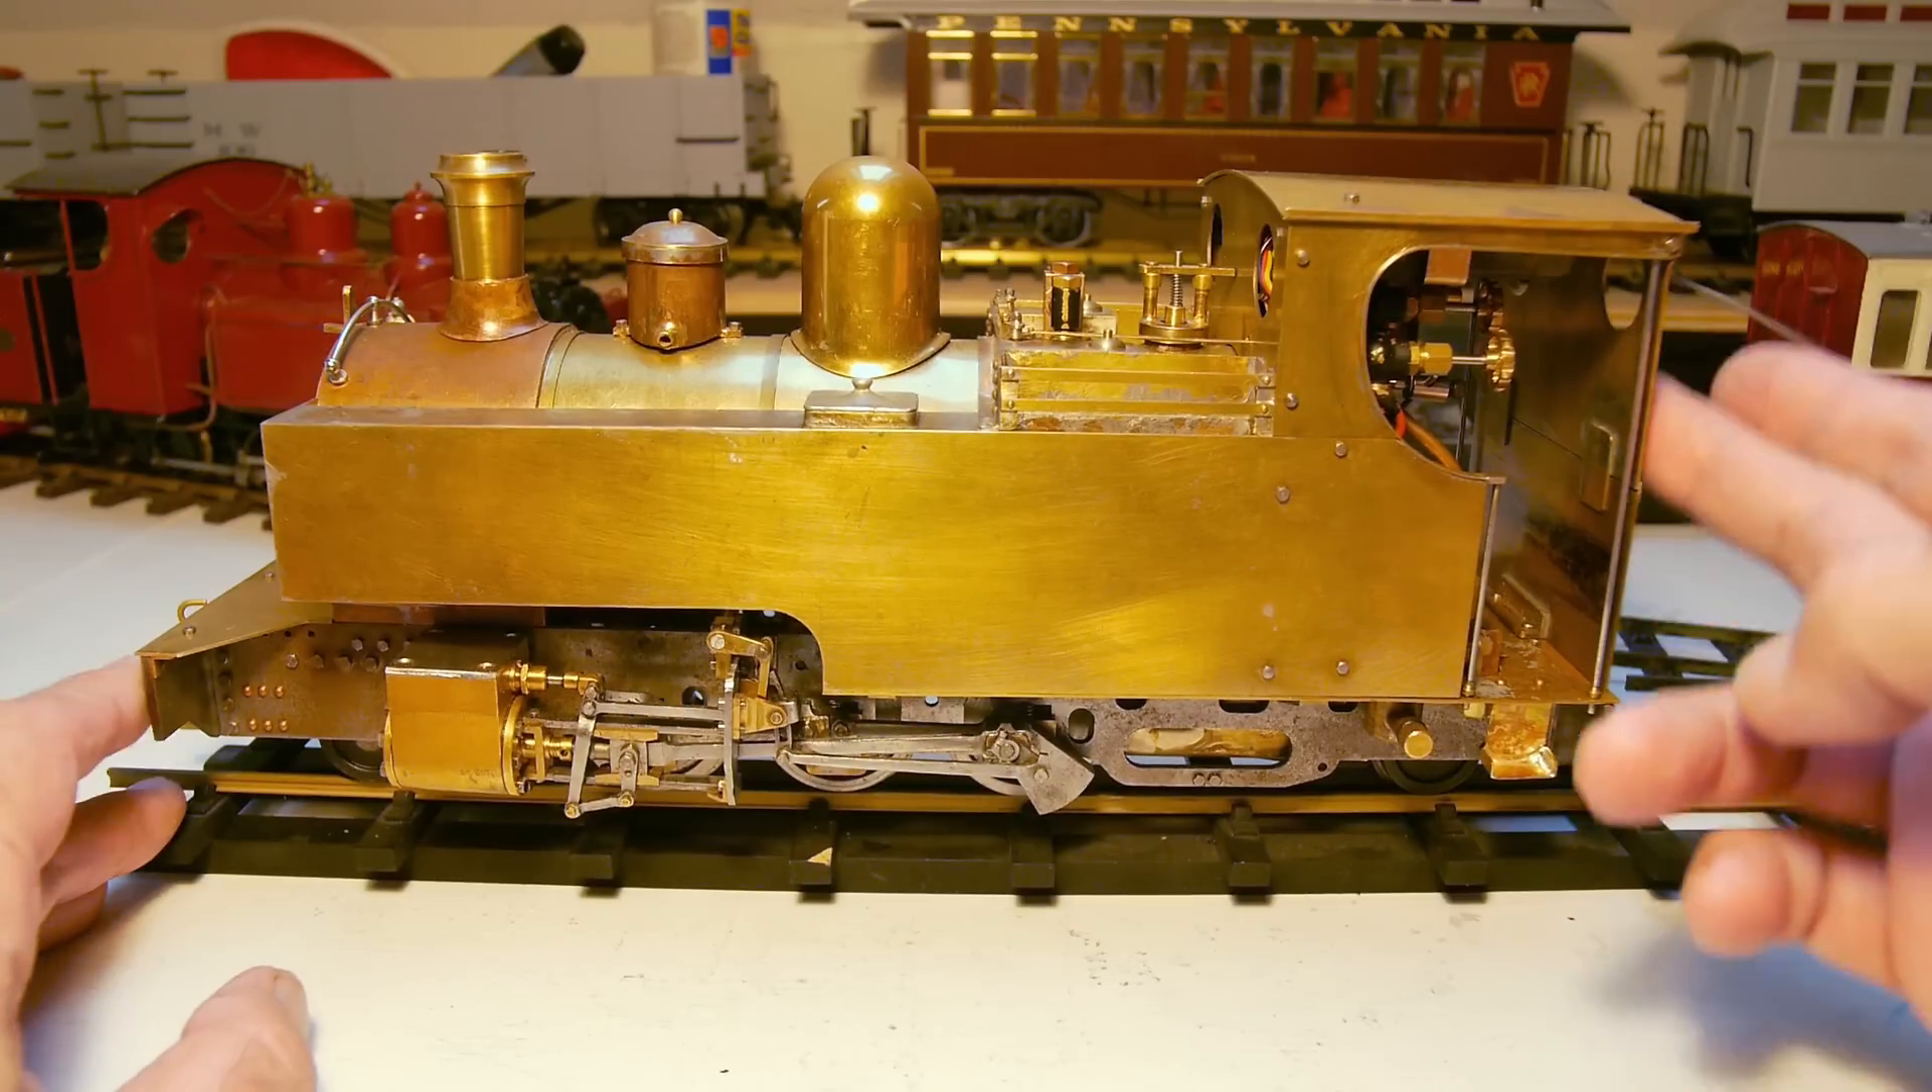Here's Russell now with the side tanks on and the cab fitted and the cab roof fitted and the cab back.